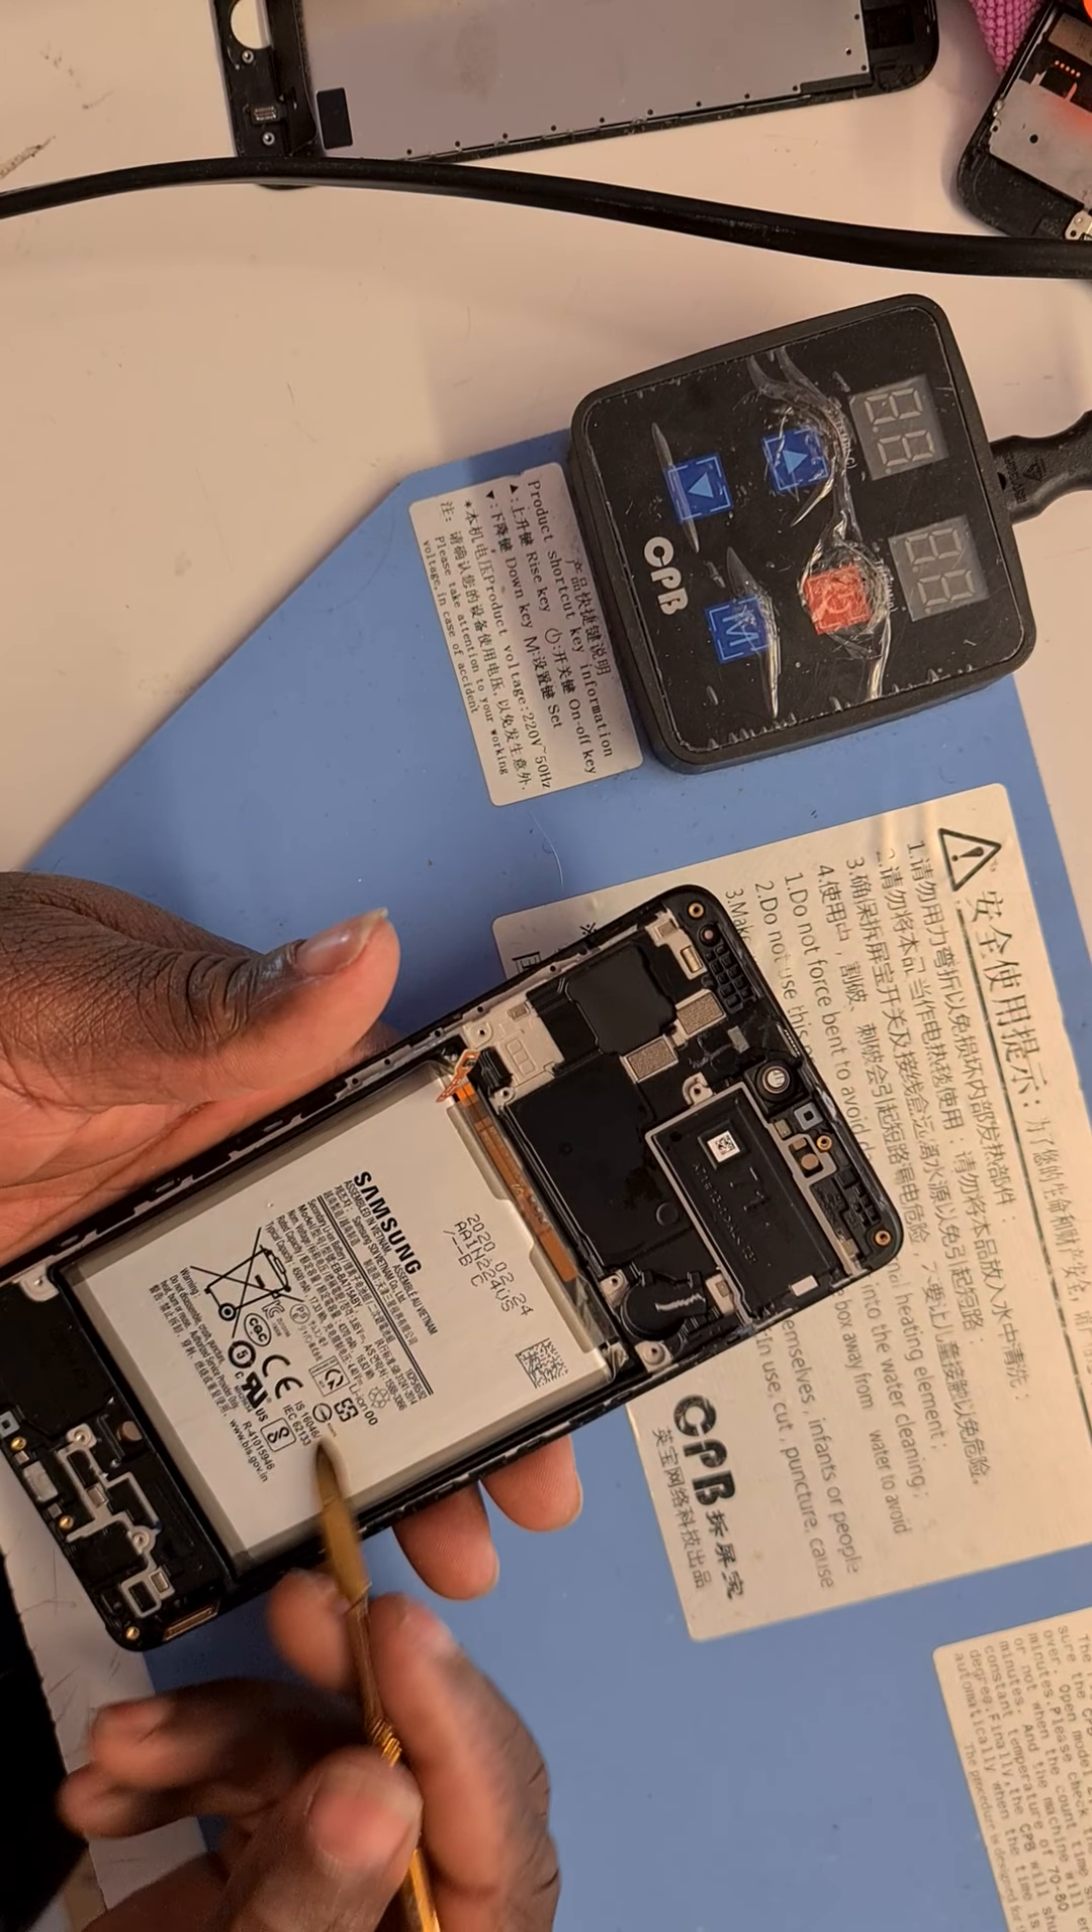Now I am left with only the battery to remove.